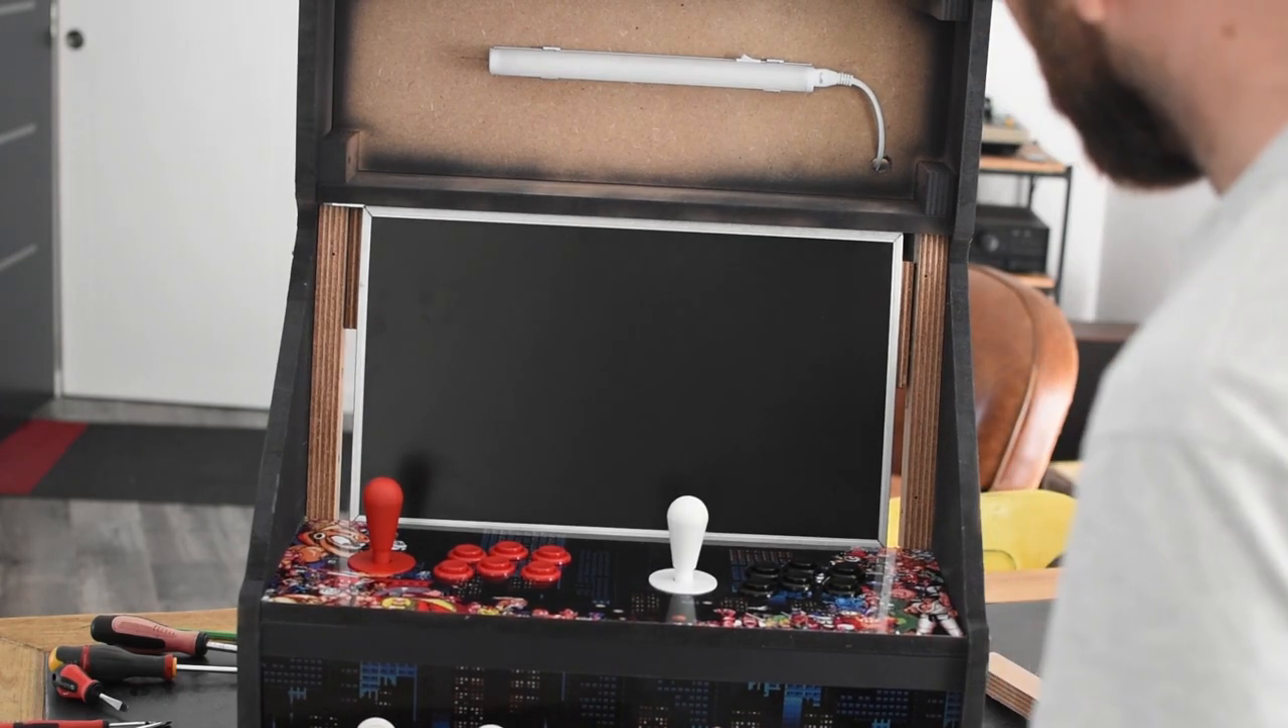Et là, vous avez votre écran, du coup, qui est posé.